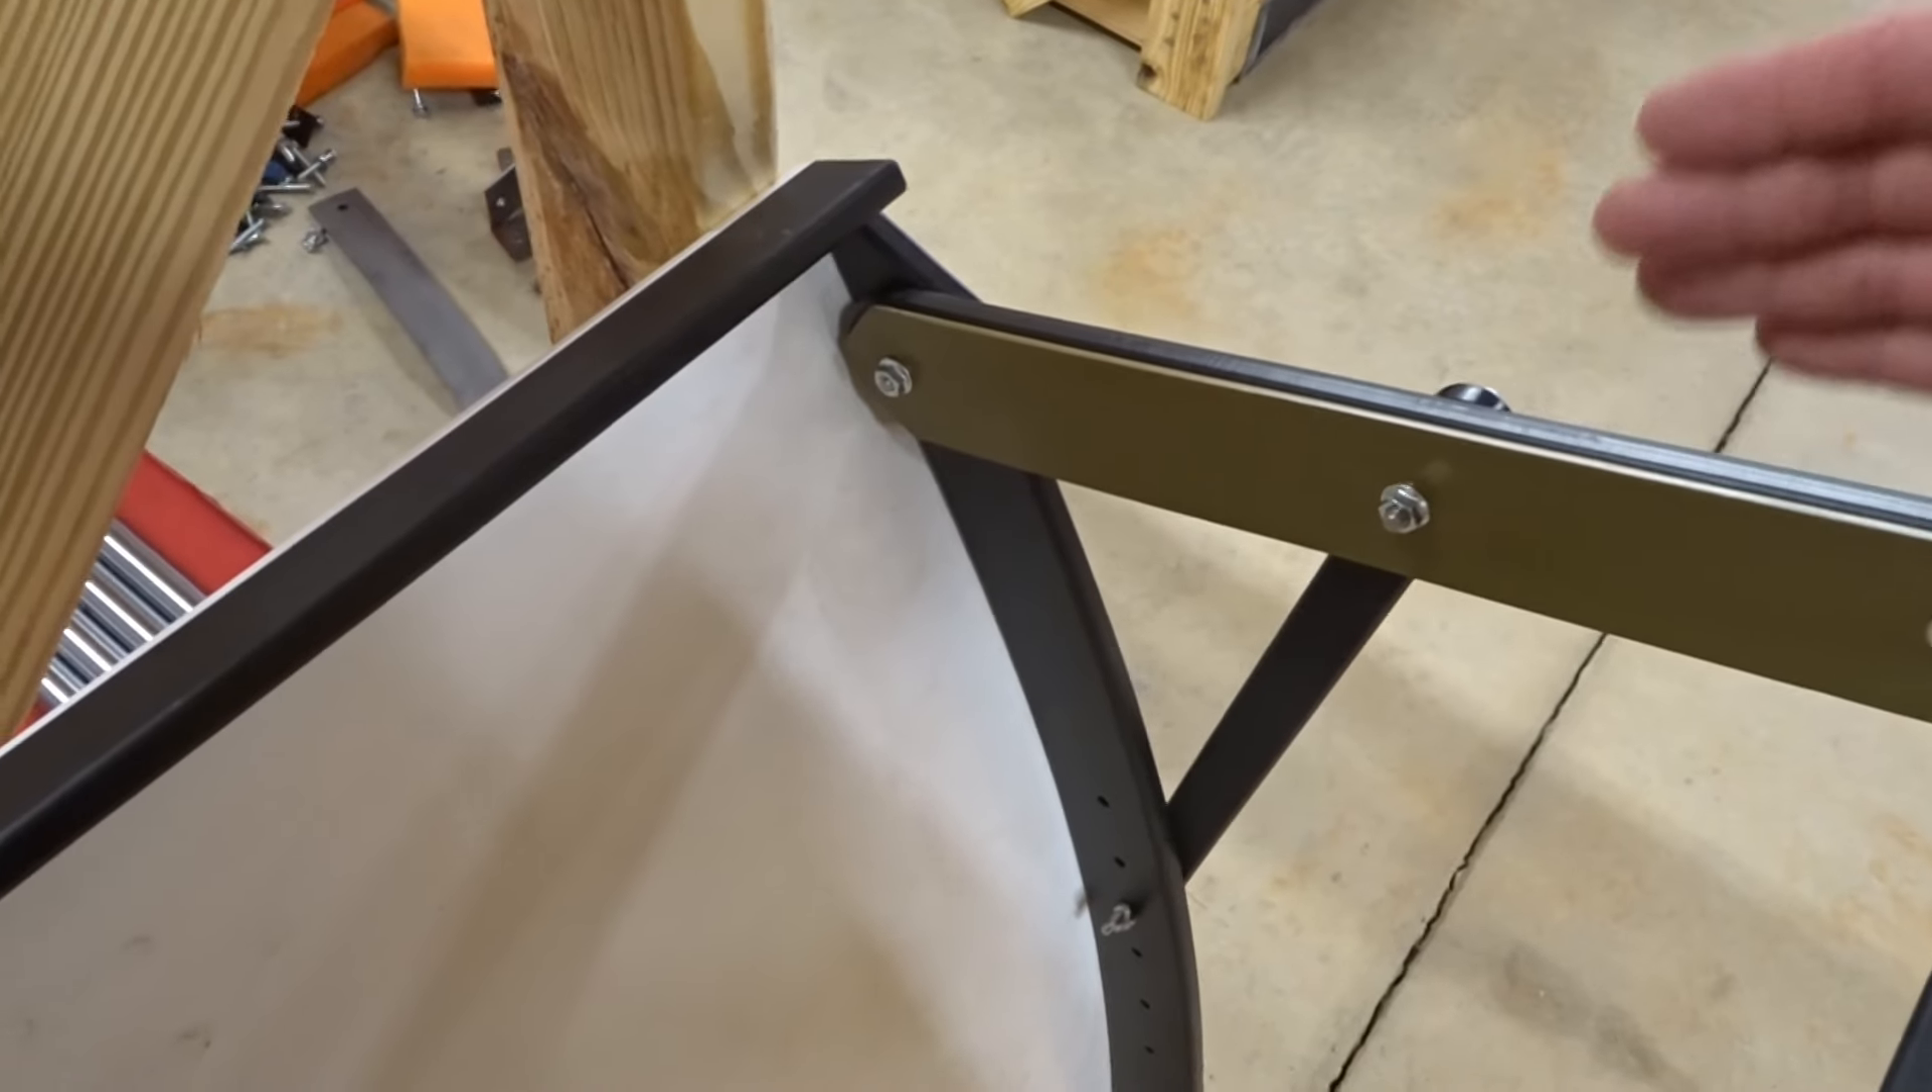Alright, we got one bracket on and one leg here.